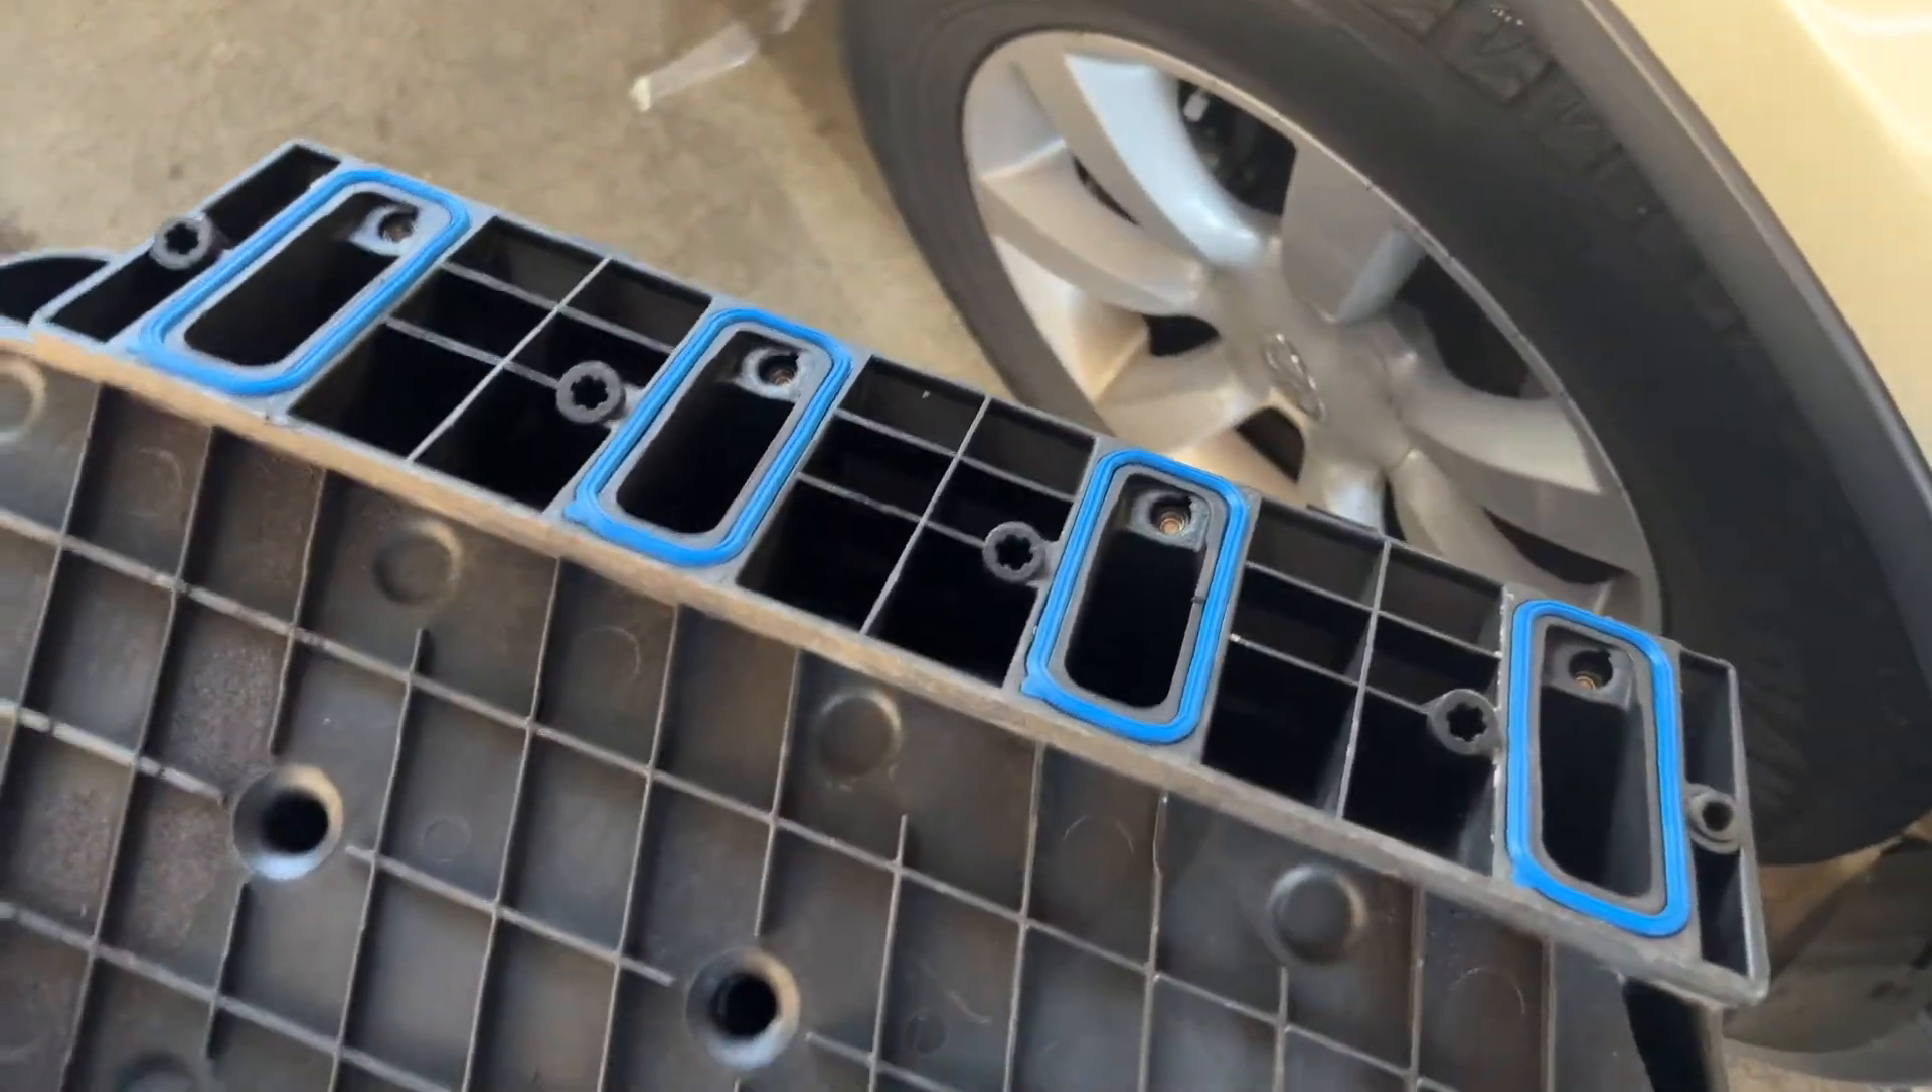Now there we have the gasket in right here all around.